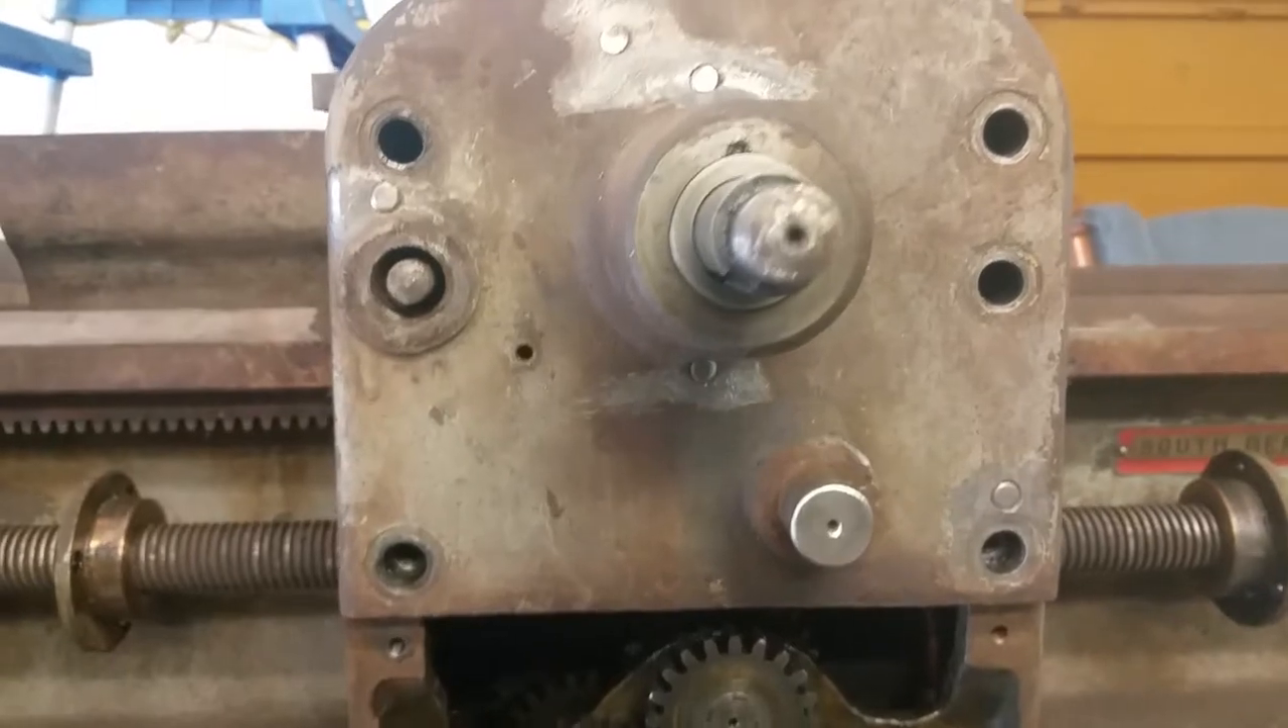In the meantime we got our bolts out.